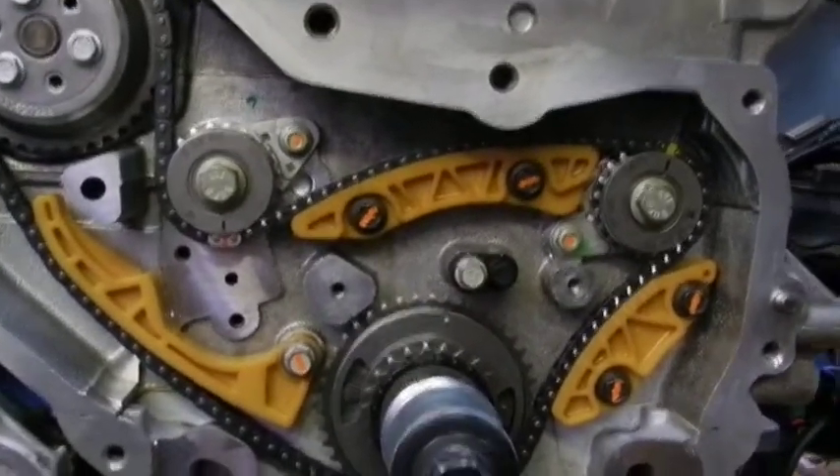As you can see I've got the drive chain back in place.